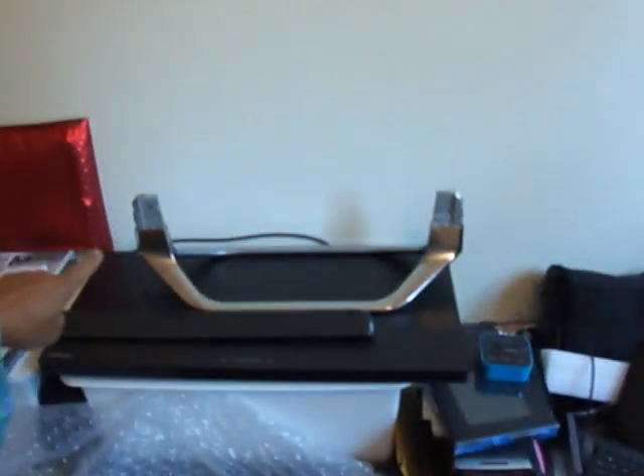So, I've already taken off the stand as you can see here.